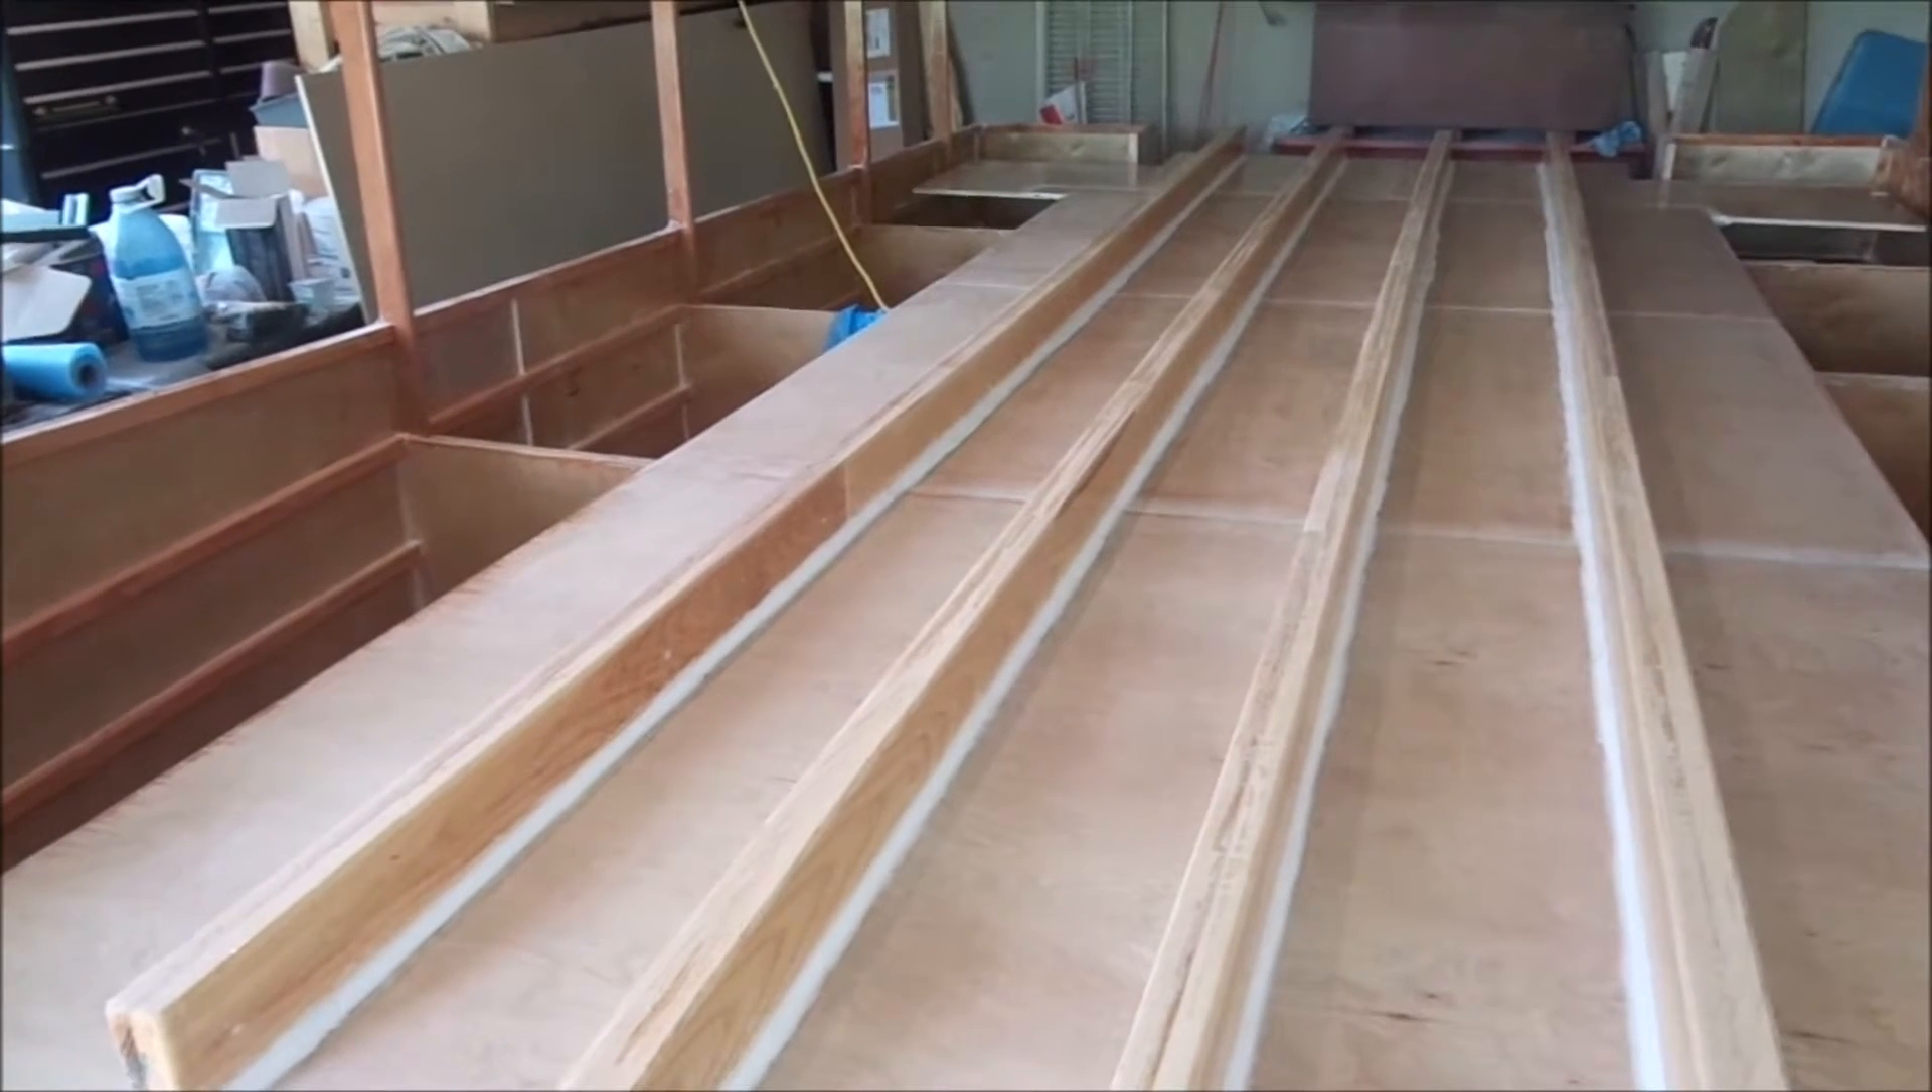So the bottom of the deck has been fiber glassed and stiffeners added epoxied in place.